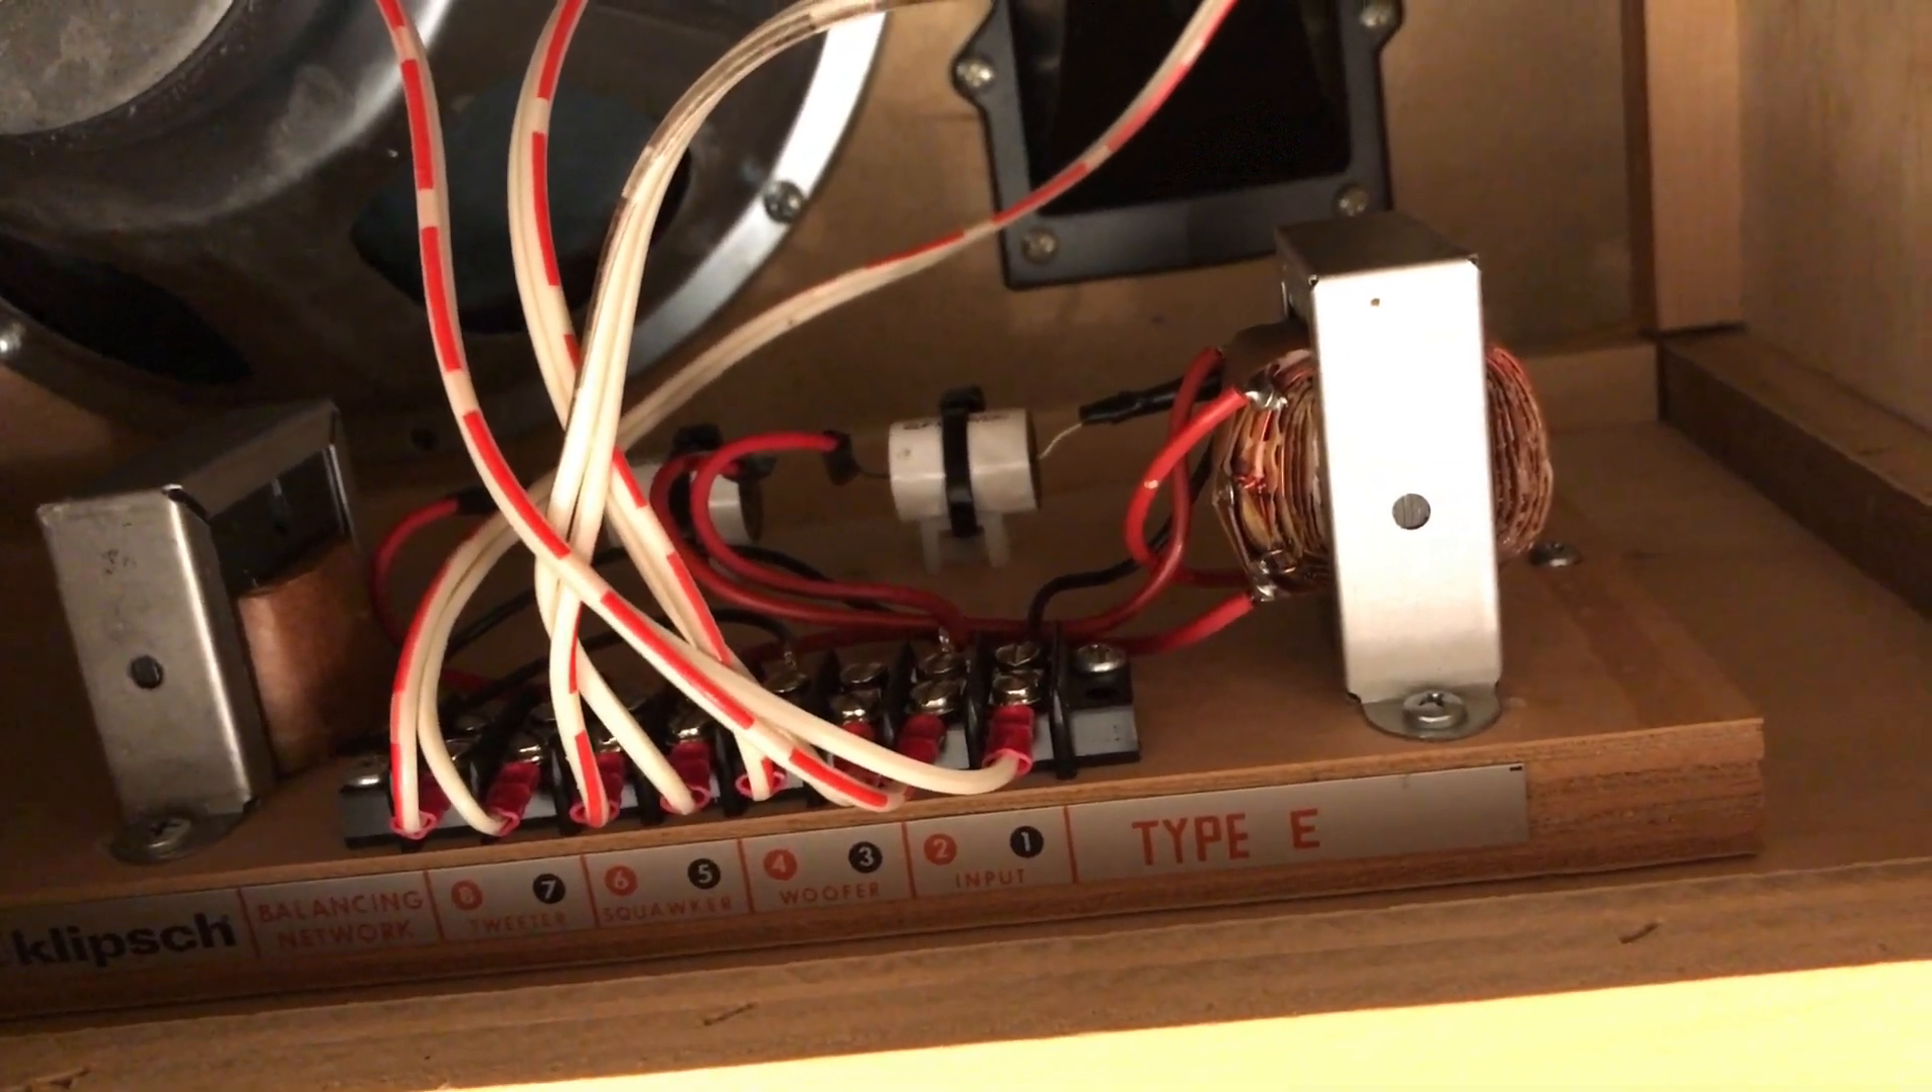Okay so everything's connected back up all the speaker wires are connected proper driver wires to the crossover and the main connection so now it's time to put the uh back on the speaker again.